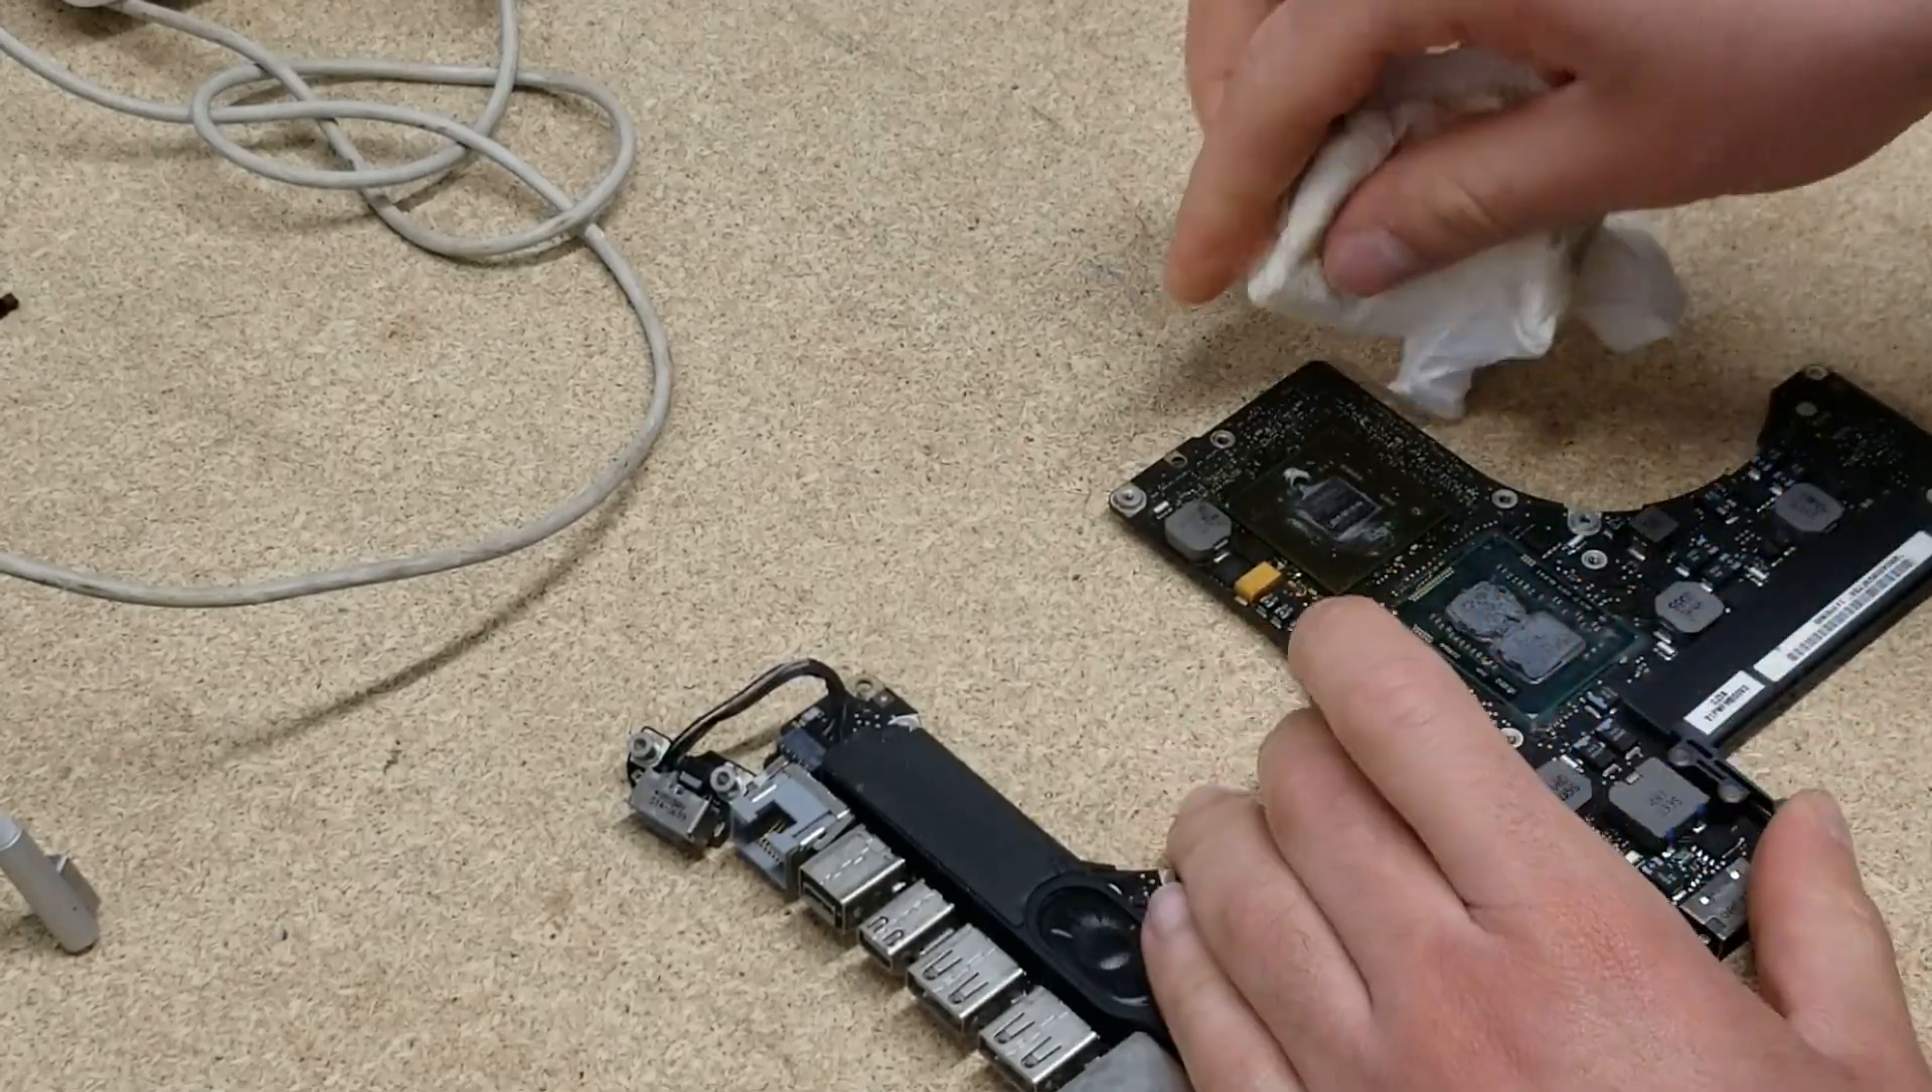I just took this logic board back out of the MacBook.